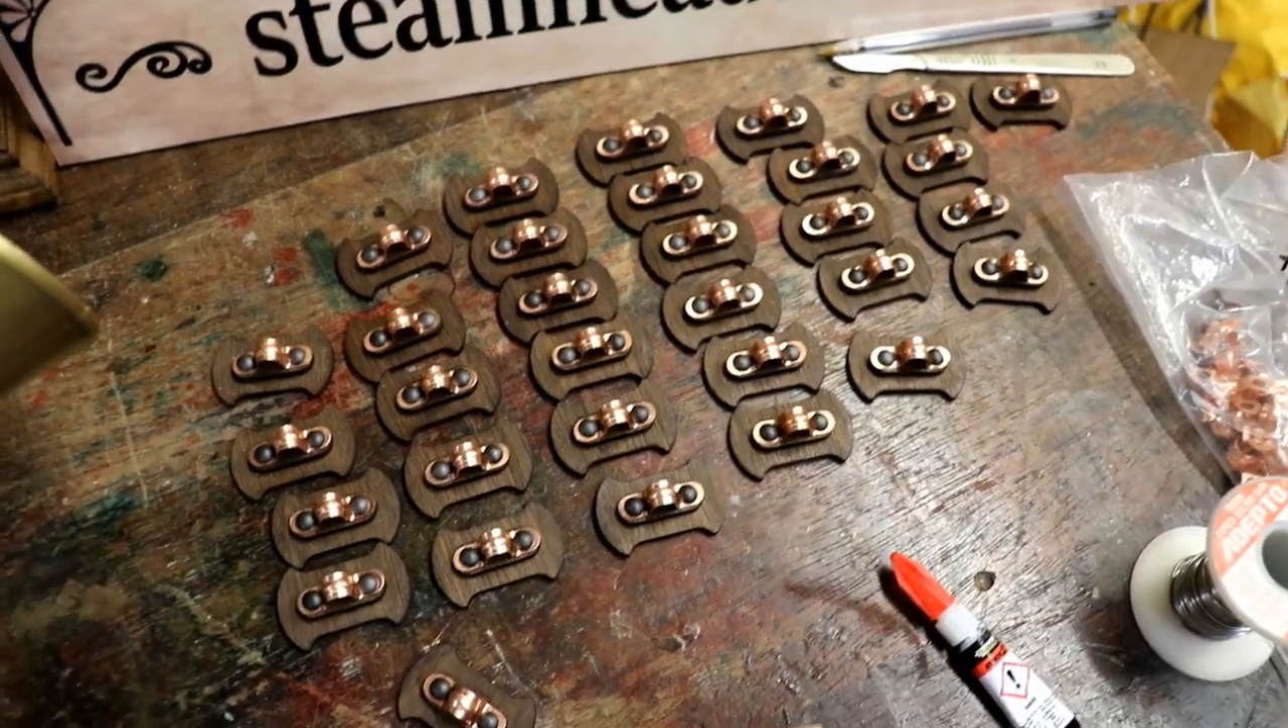I've just finished putting together a load more cable clips for the Heraldic Clarion door horn.